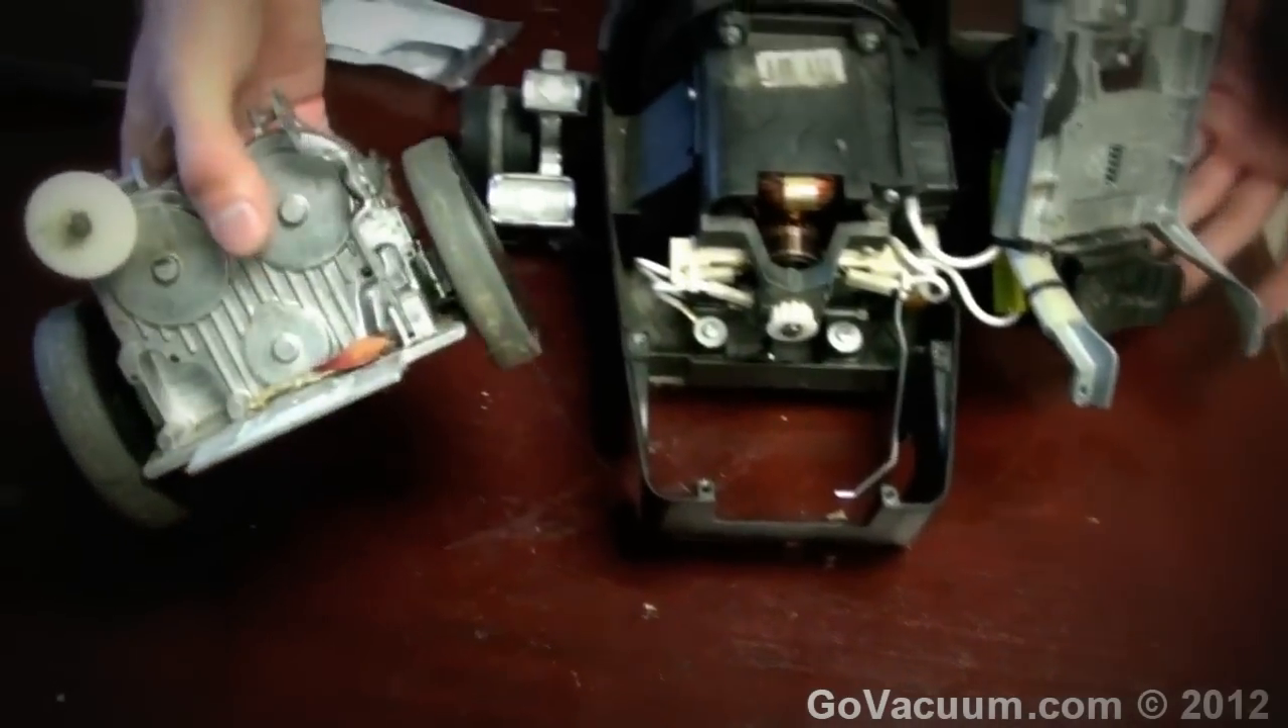The transmission drops straight down and out like so. And that is our old transmission.